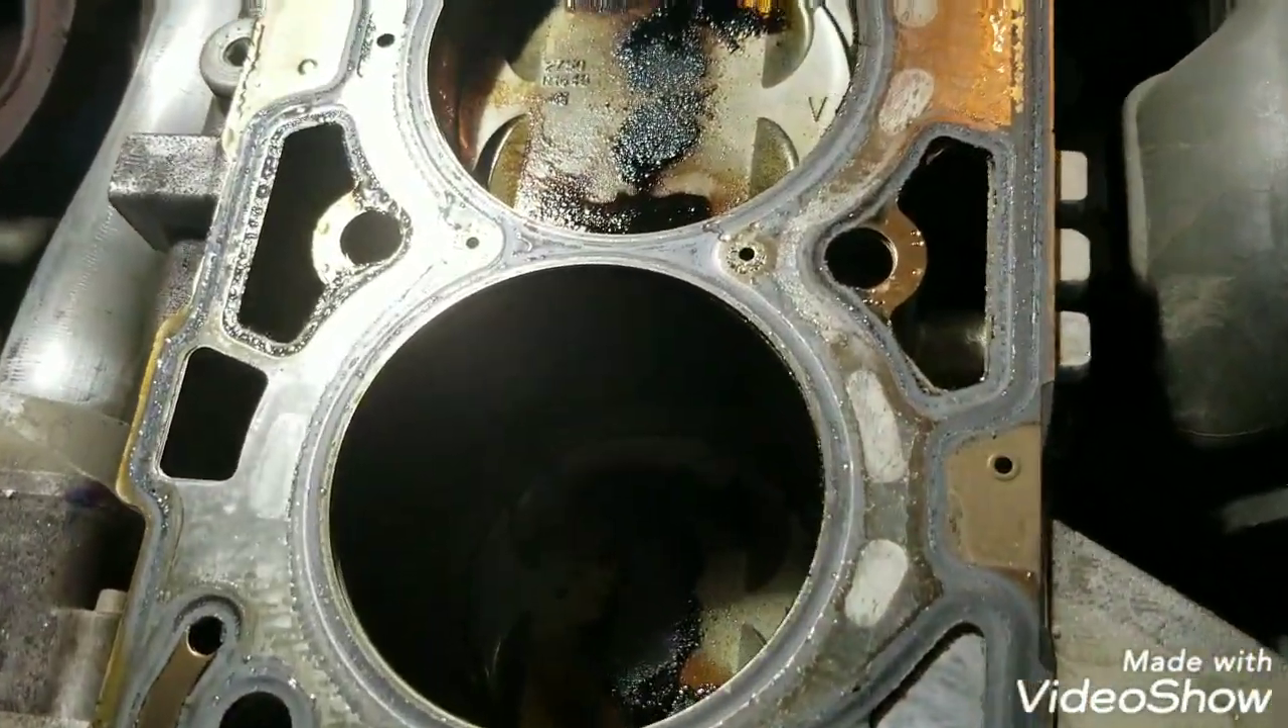Update on the head. It is off. Pretty dirty.